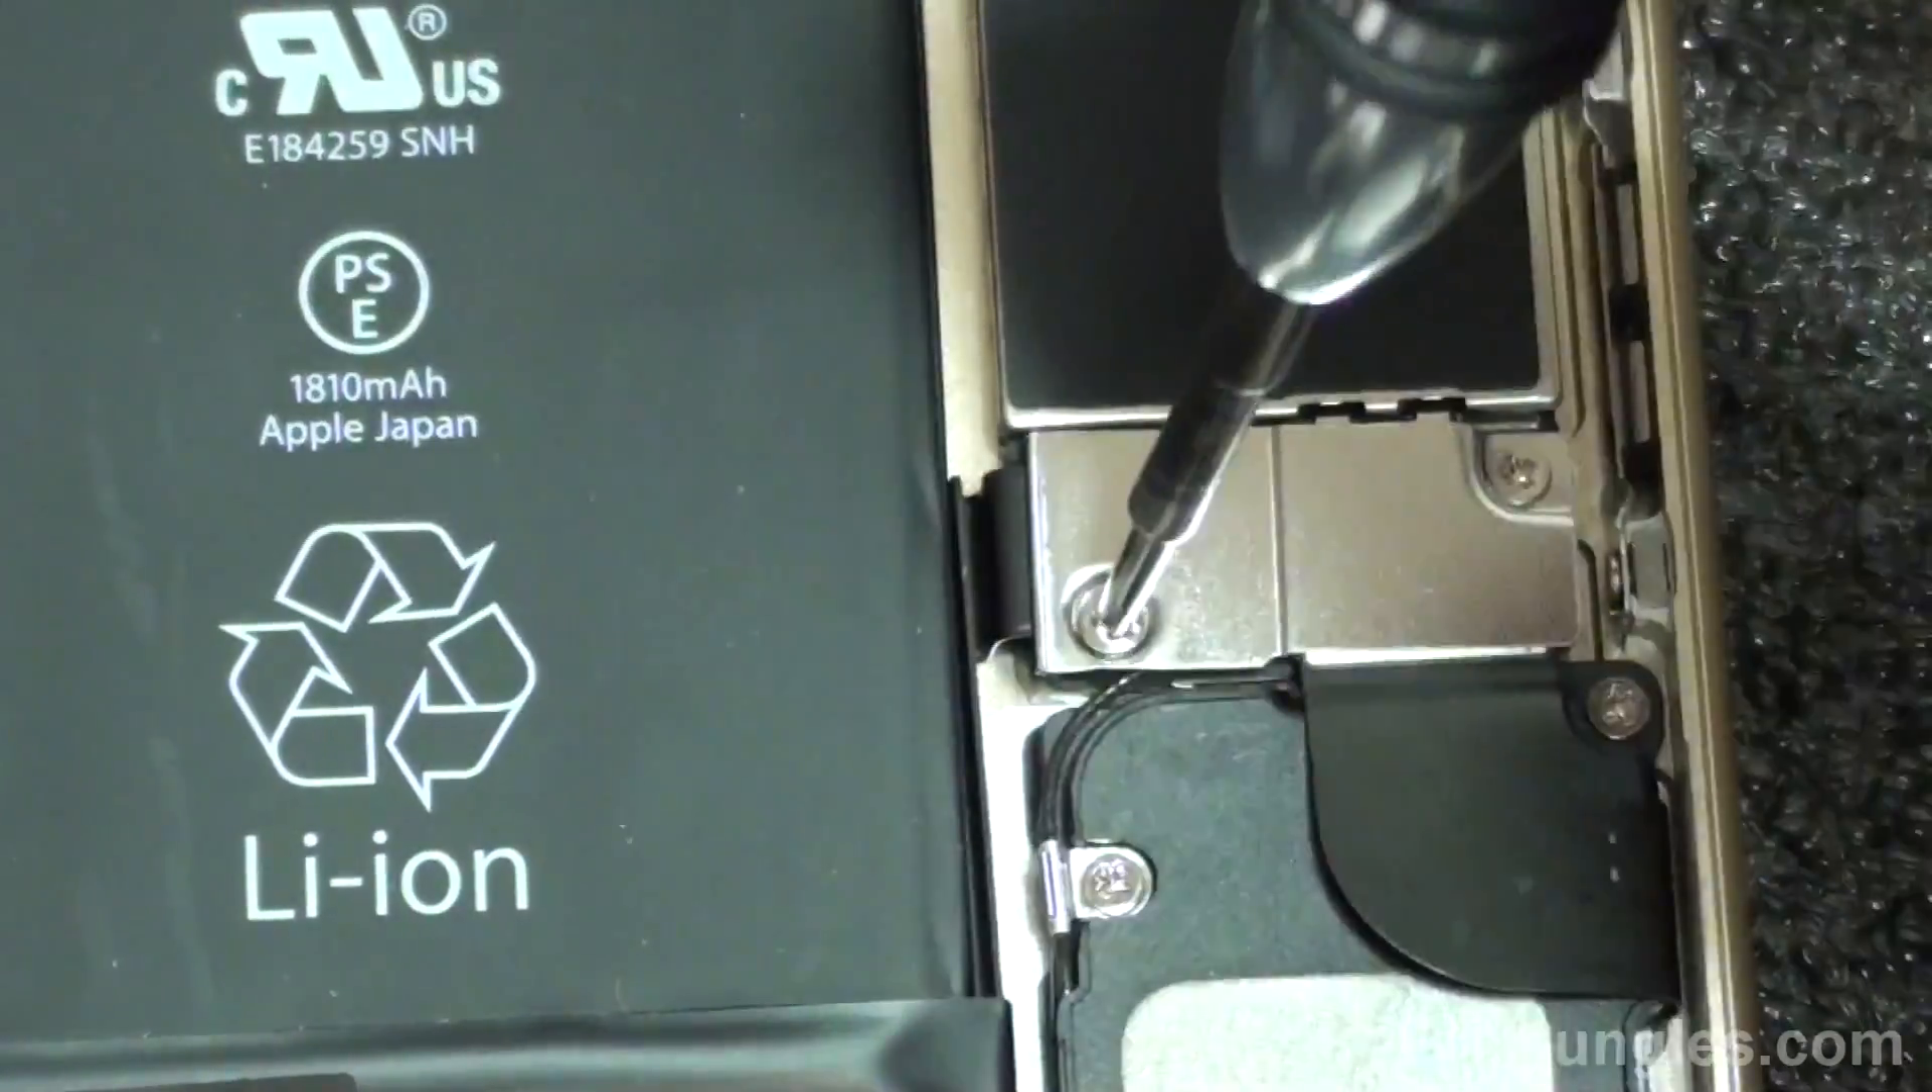So this metal plate has two screws to remove.